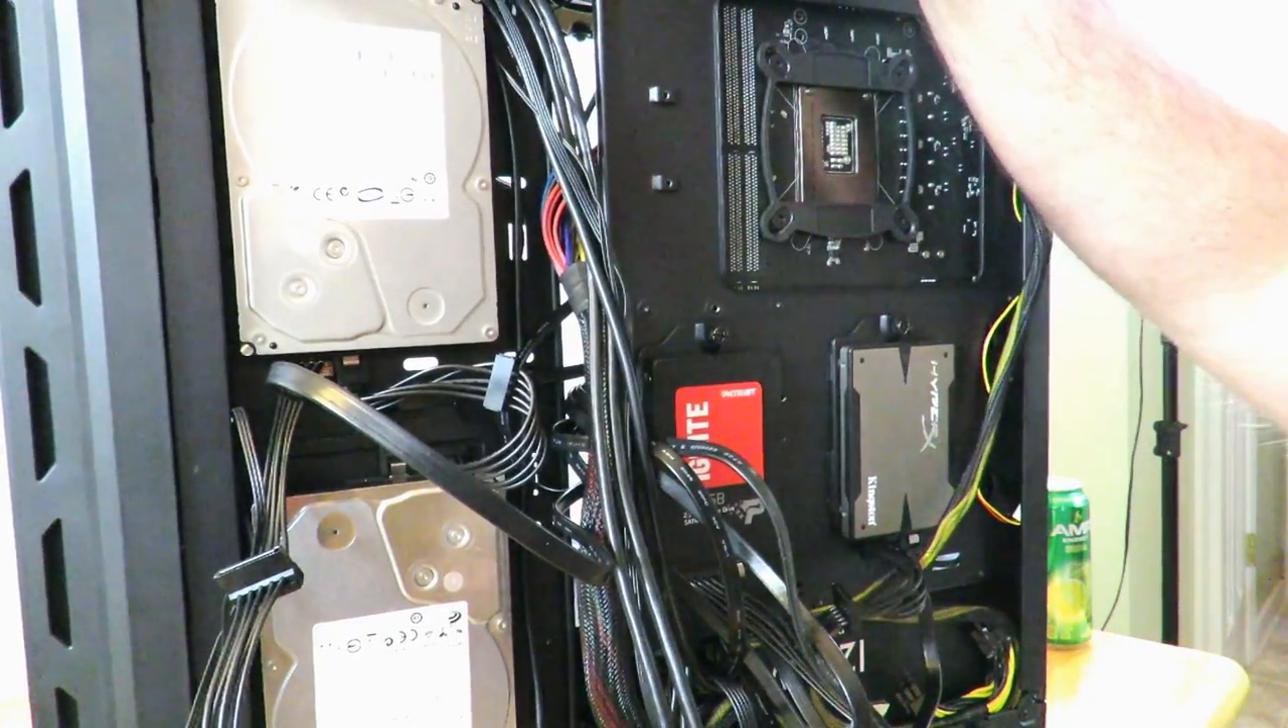Now I just got to hide all these cables.